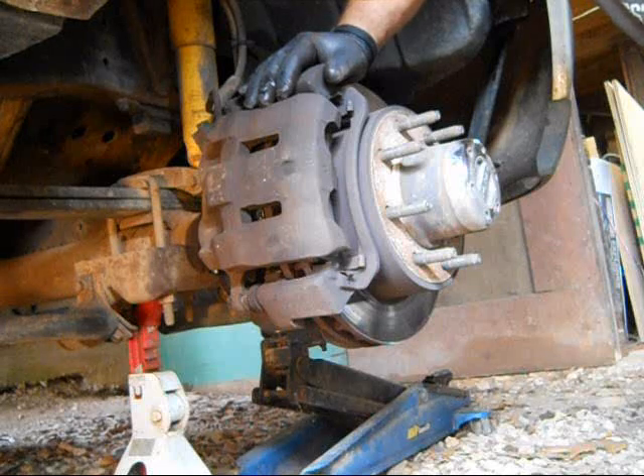All we got left to do now is put on the tire.